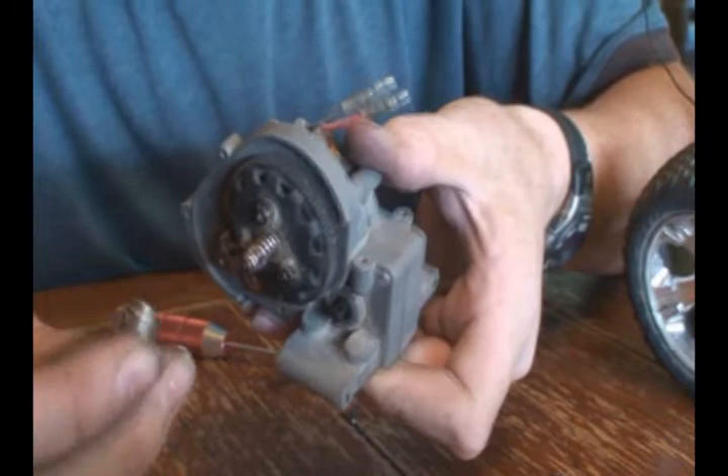All right, transmission is off the car.